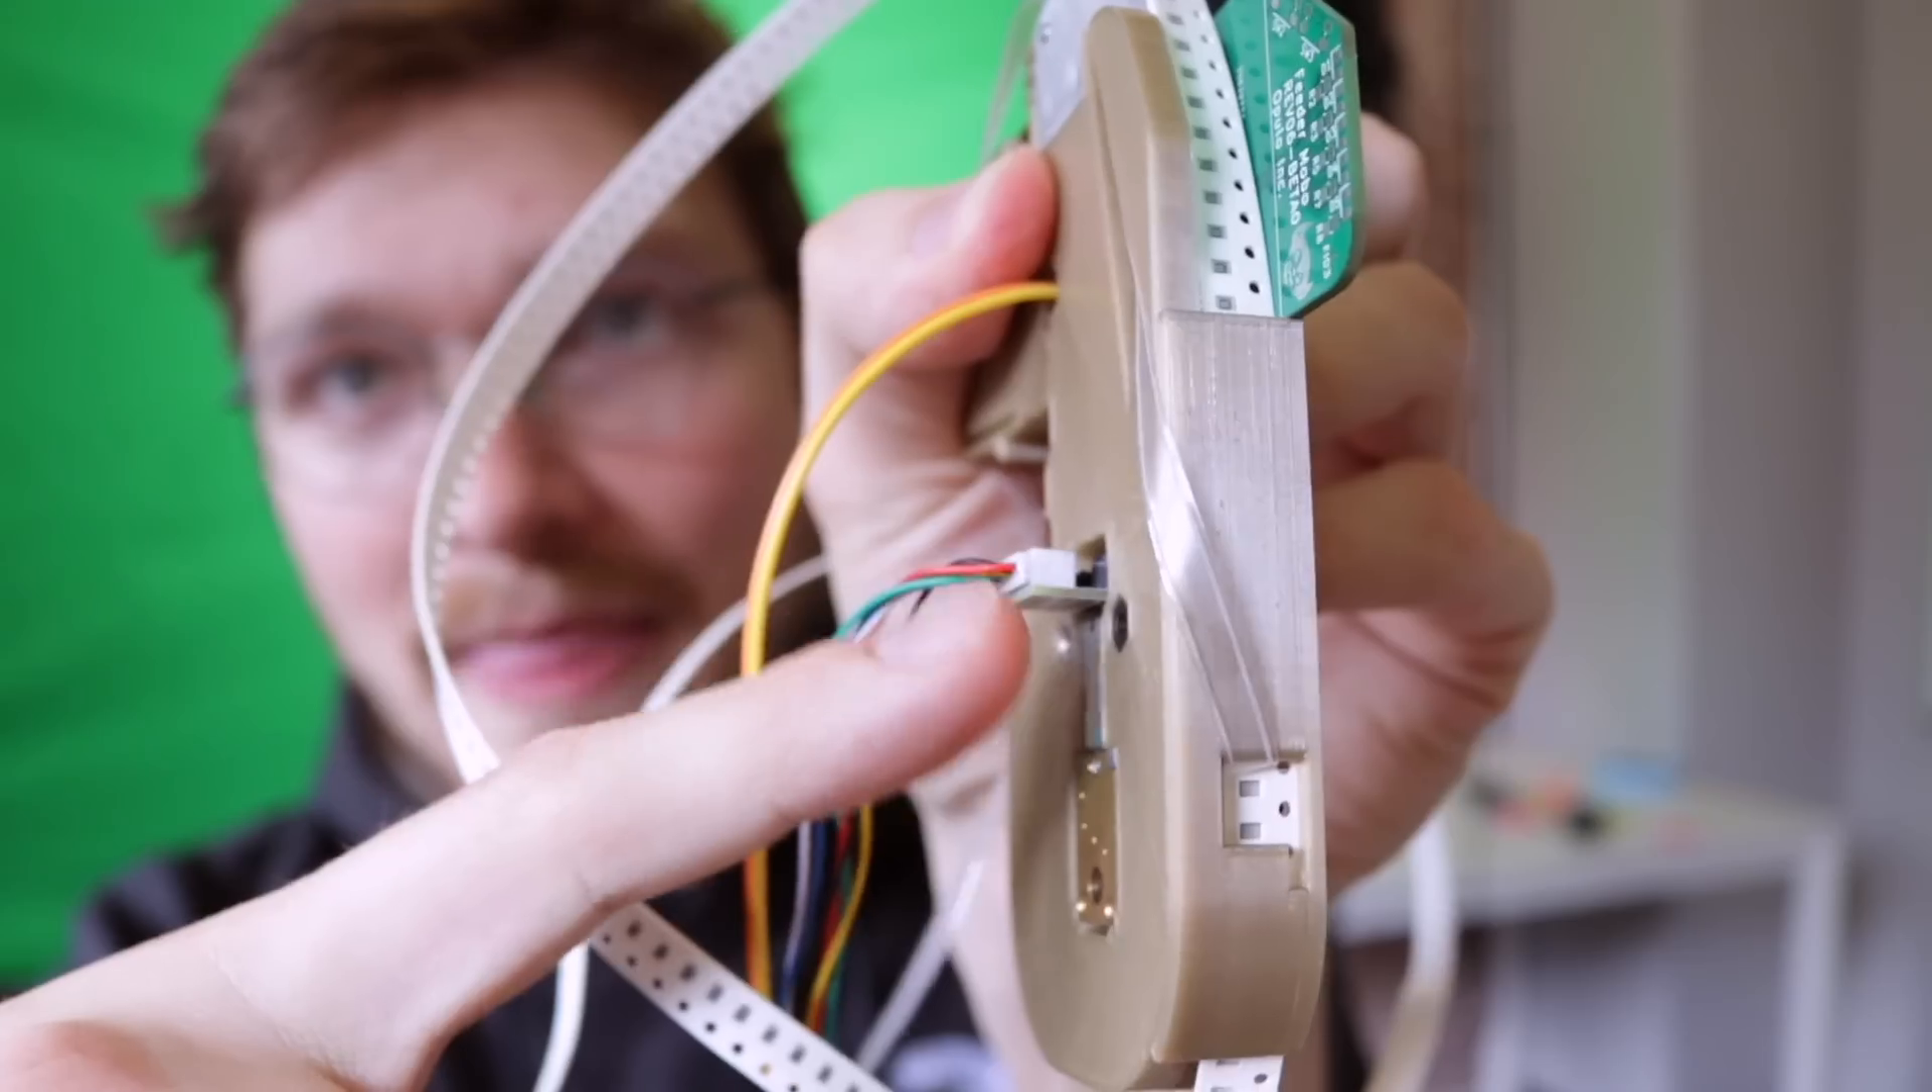You also probably noticed that in the tests I actually have the PCB that connects to the encoder is sticking up the side of the feeder right here.